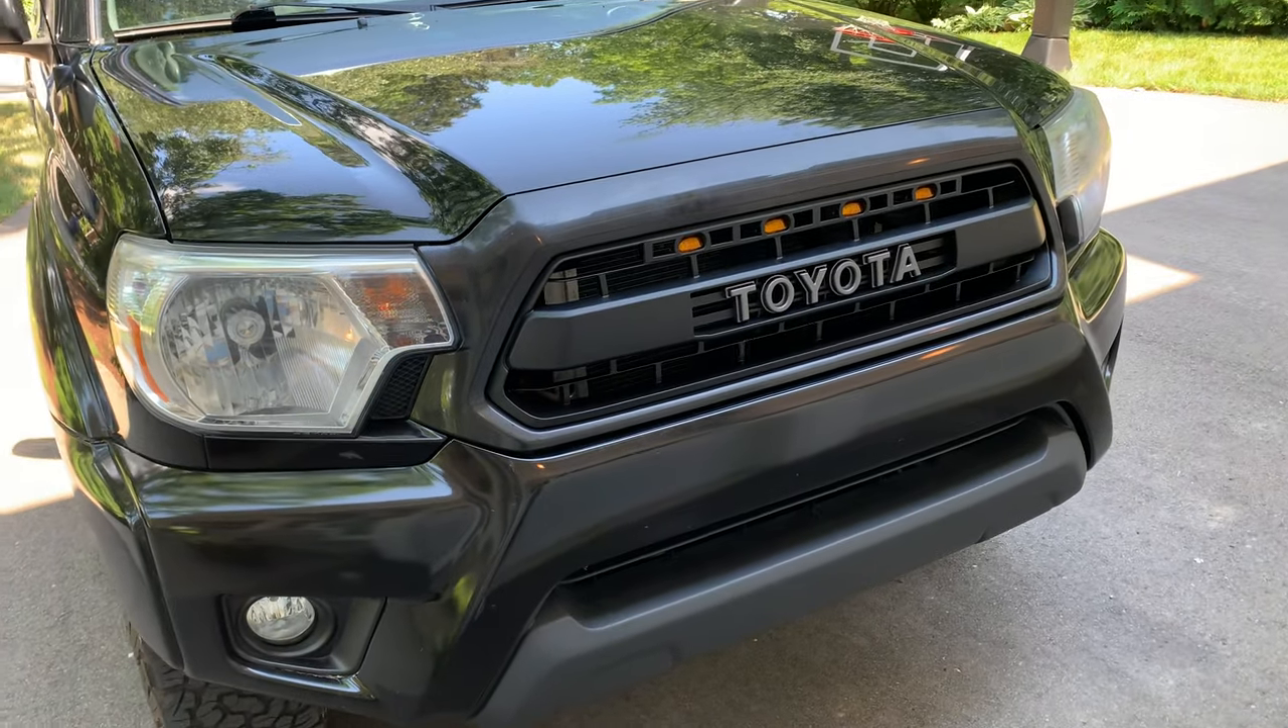Guys we have successfully finished installing our tacoma trd pro grill with the amber raptor lights.